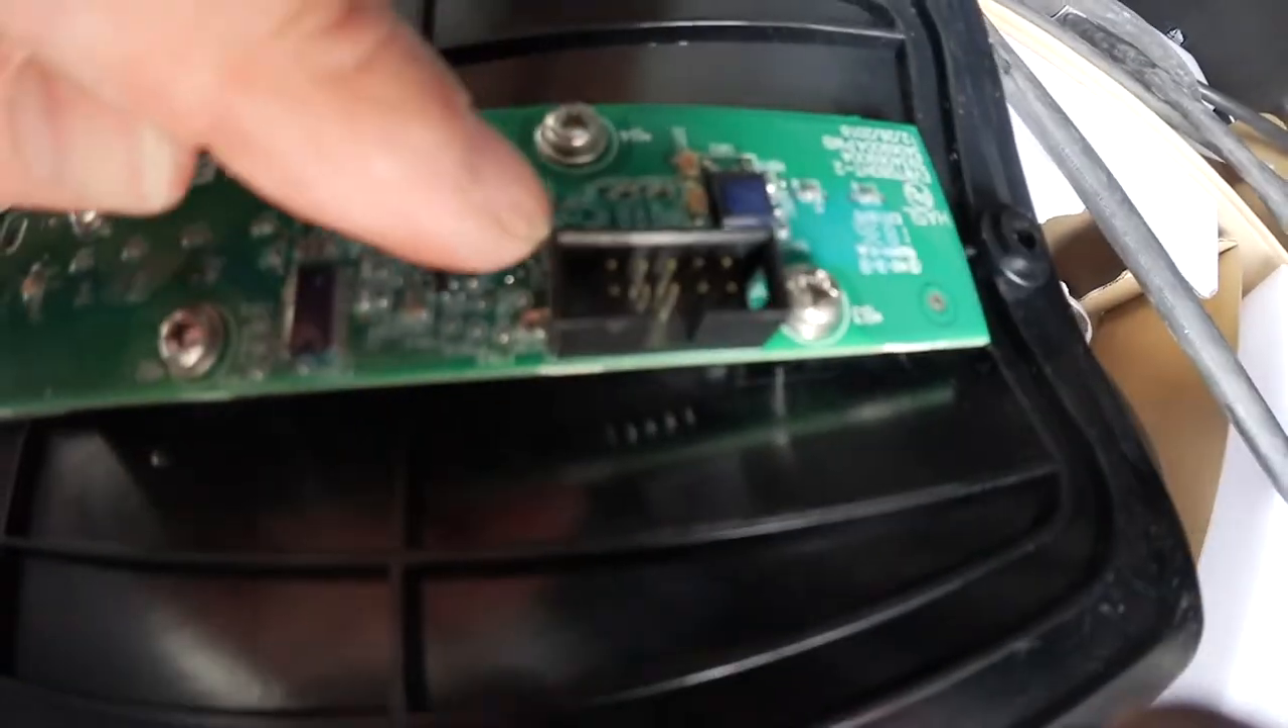That's the connection for the light here and that is currently not connected.